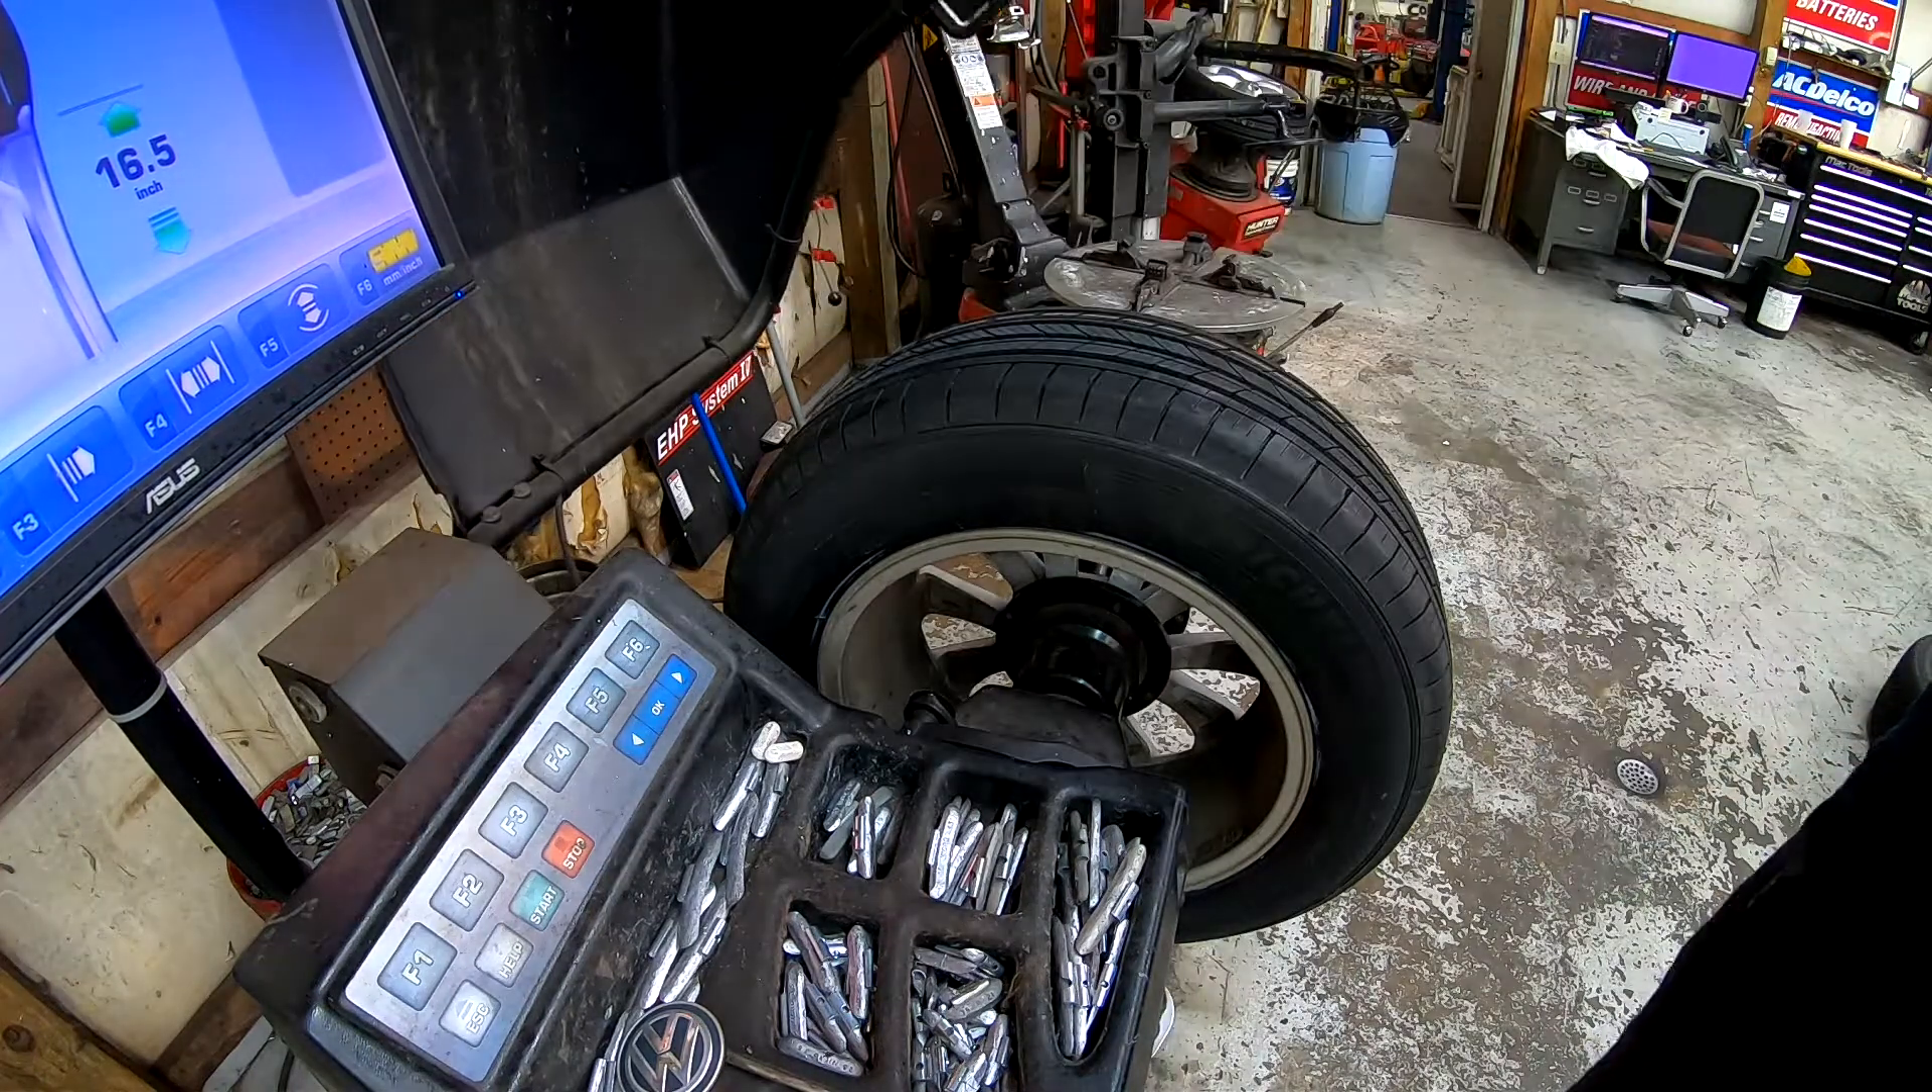So now we have our rim set up here on the machine.